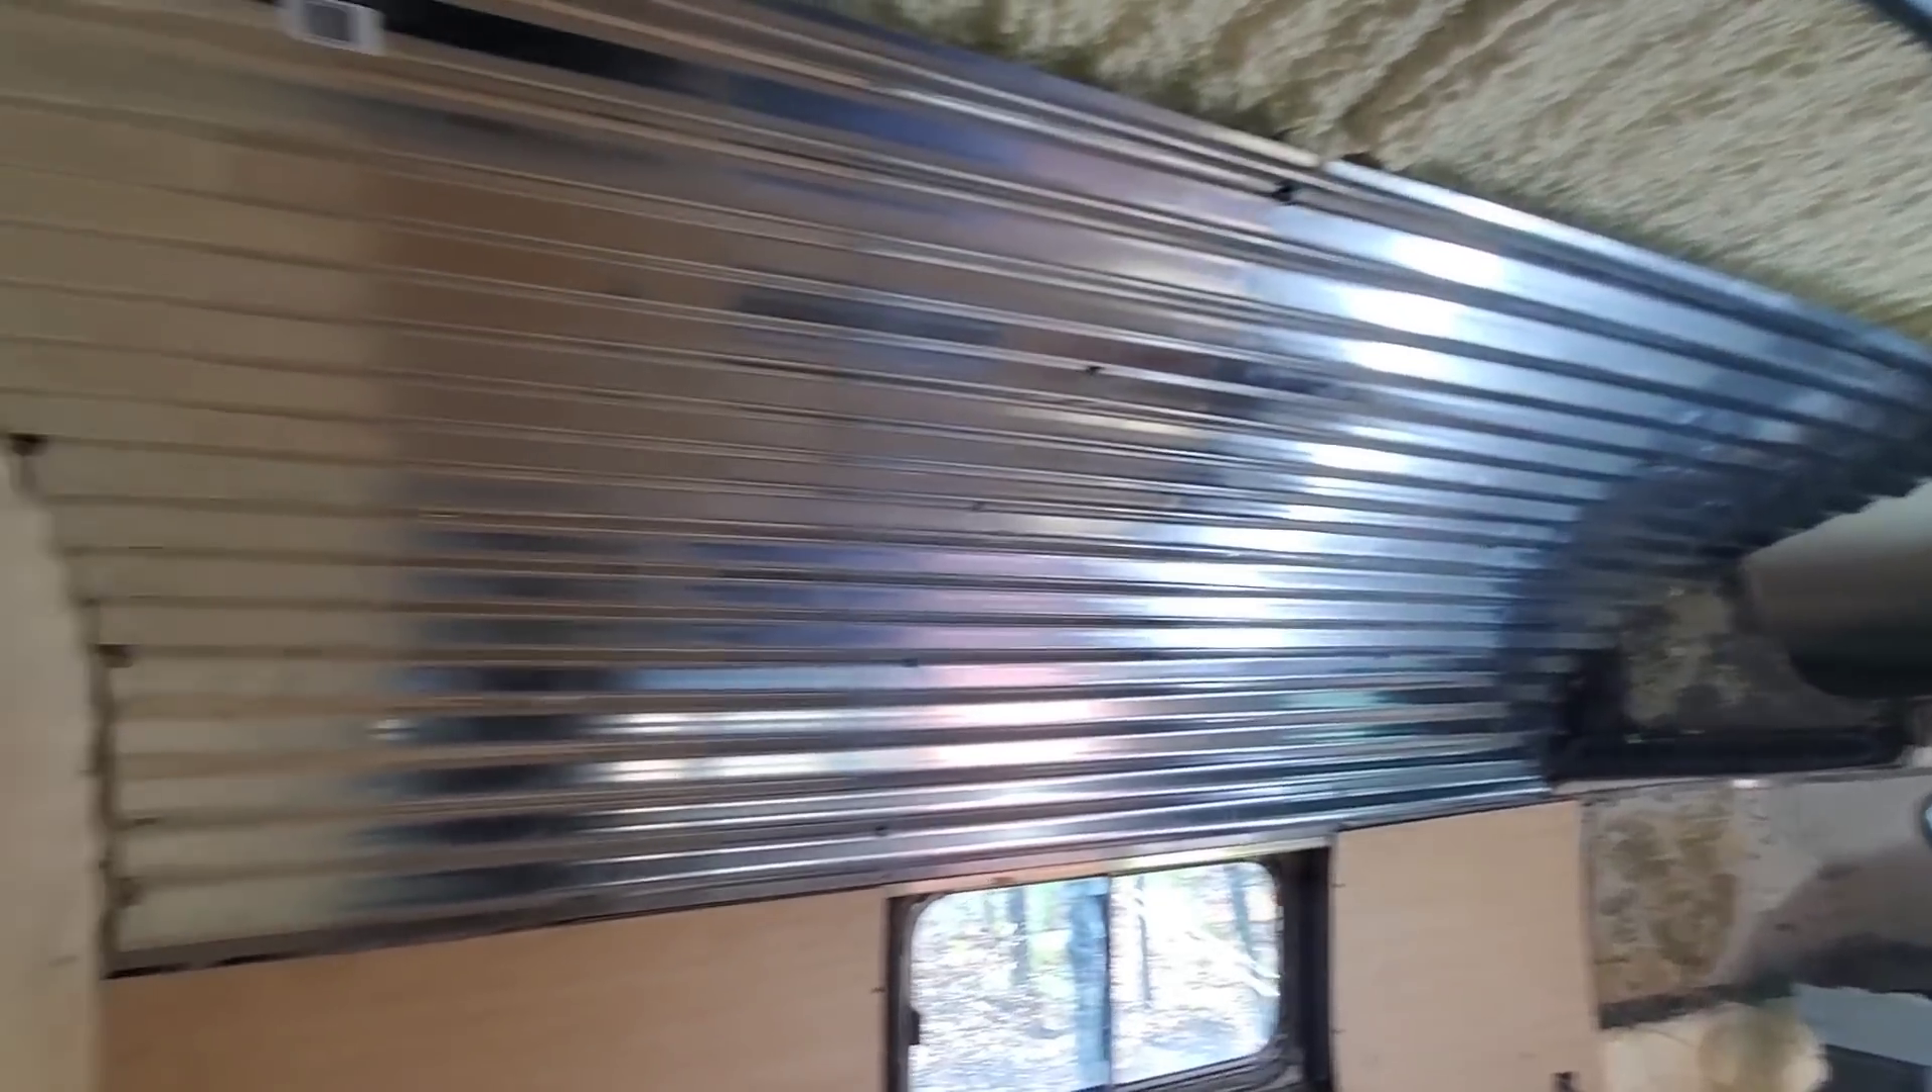I've got the ceiling back up and trimmed to fit.